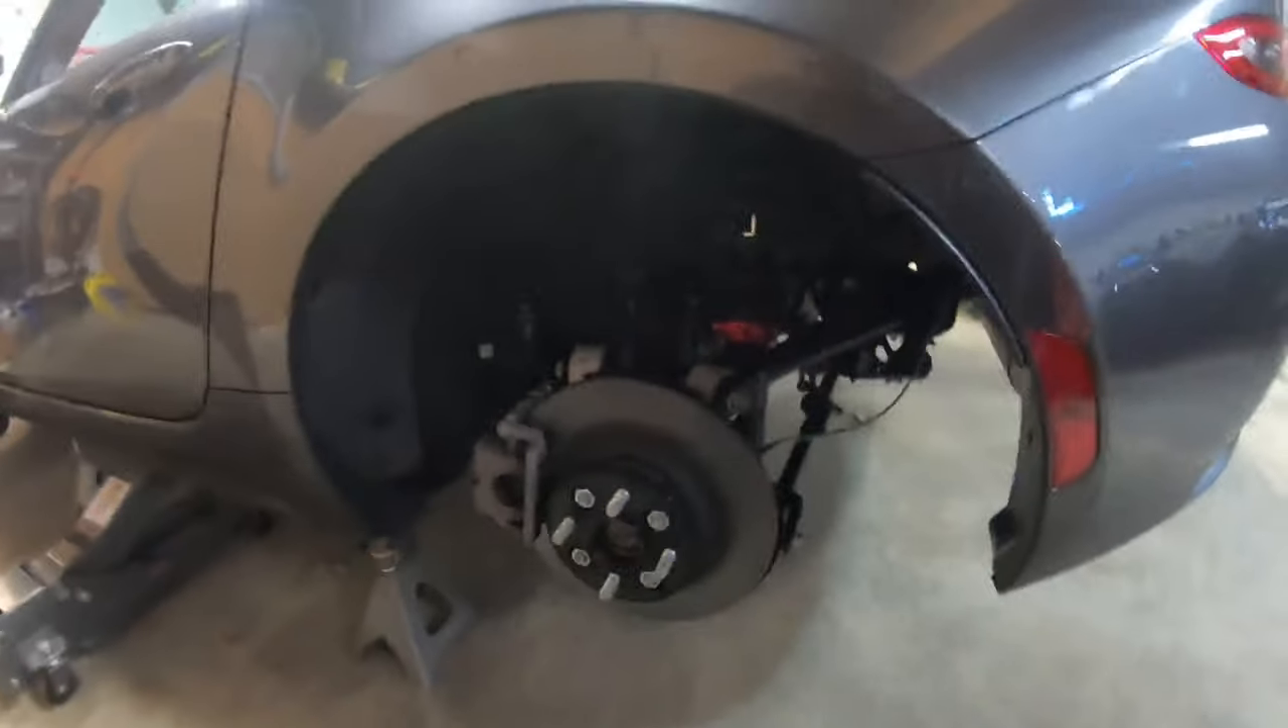I've already gone ahead and got the car on jack stands and pulled the tires off.